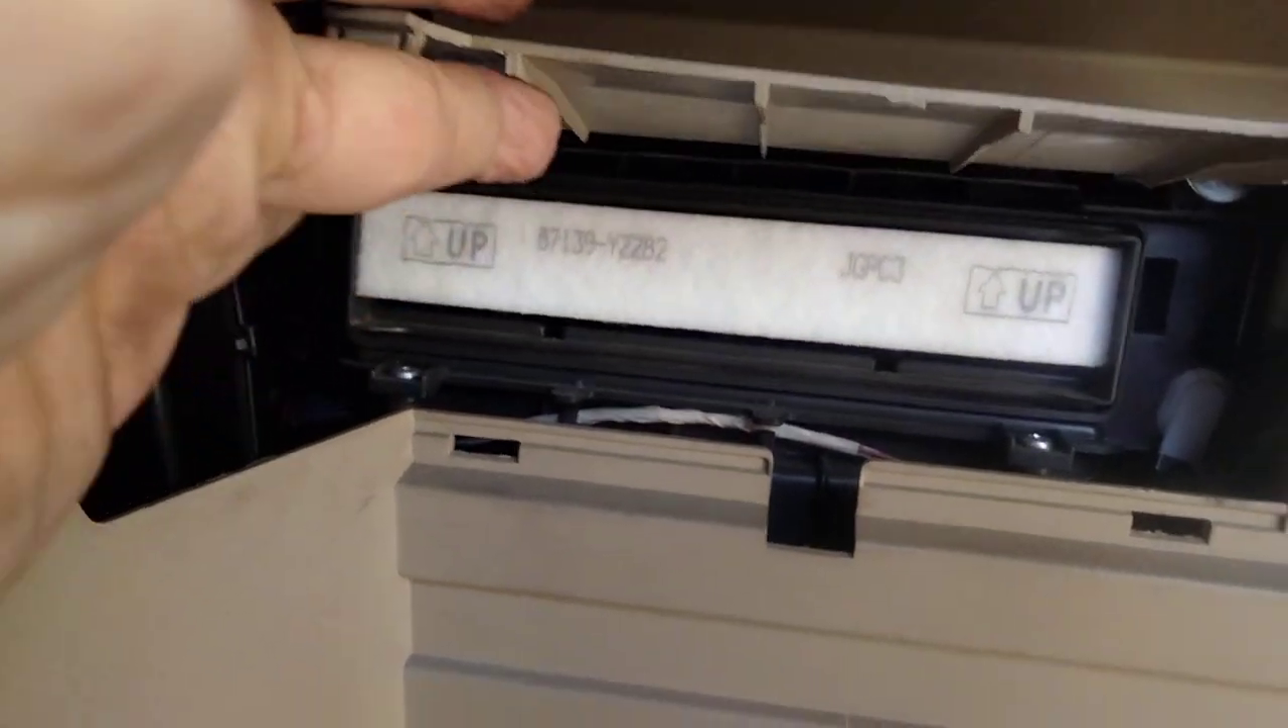Ahí quedó instalado El filtro de la cabina.